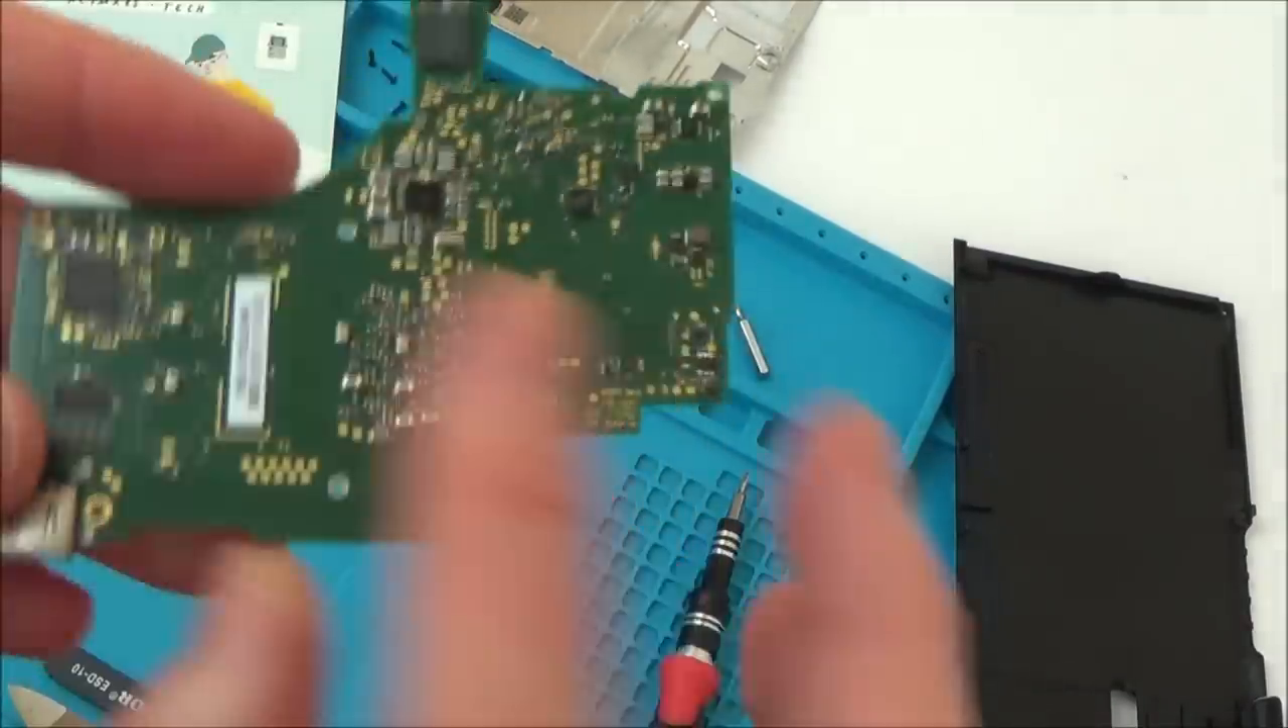So we have the board out now.